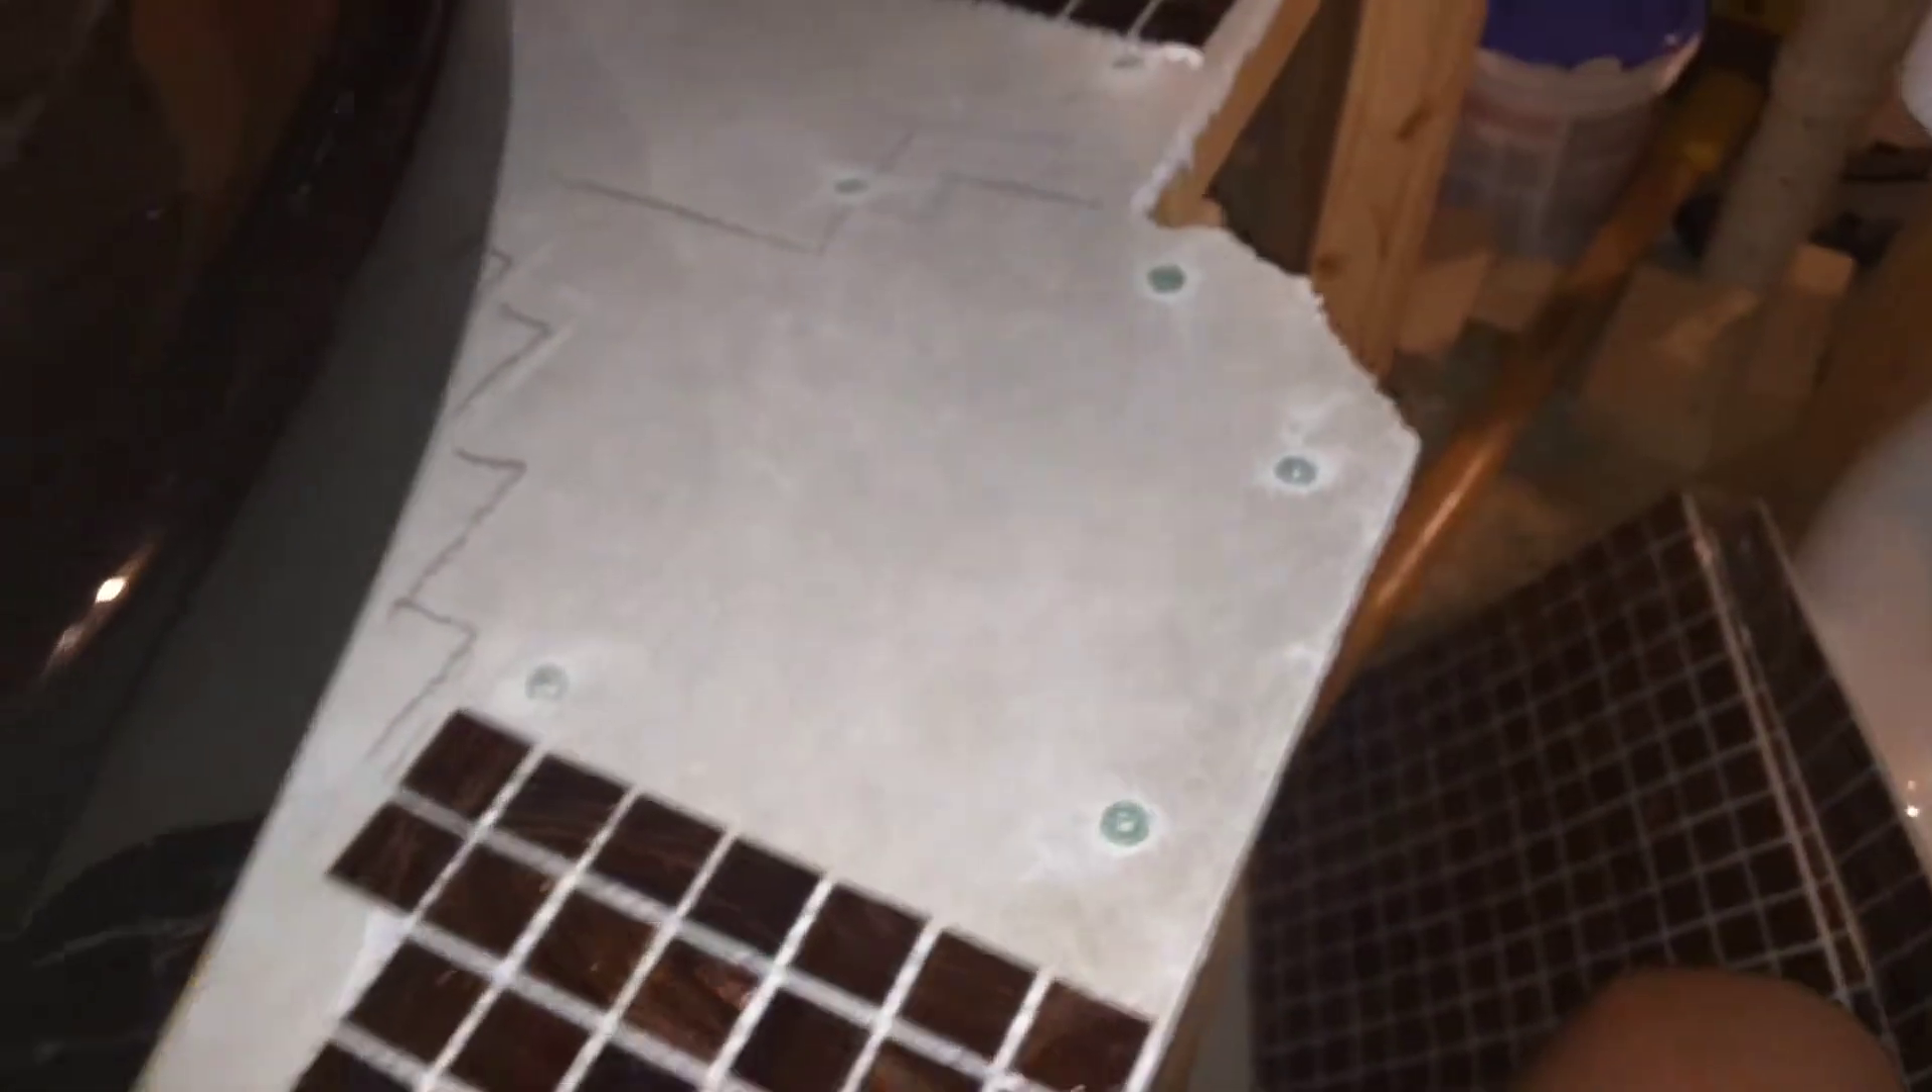I already got this concrete board screwed down every four inches or so.